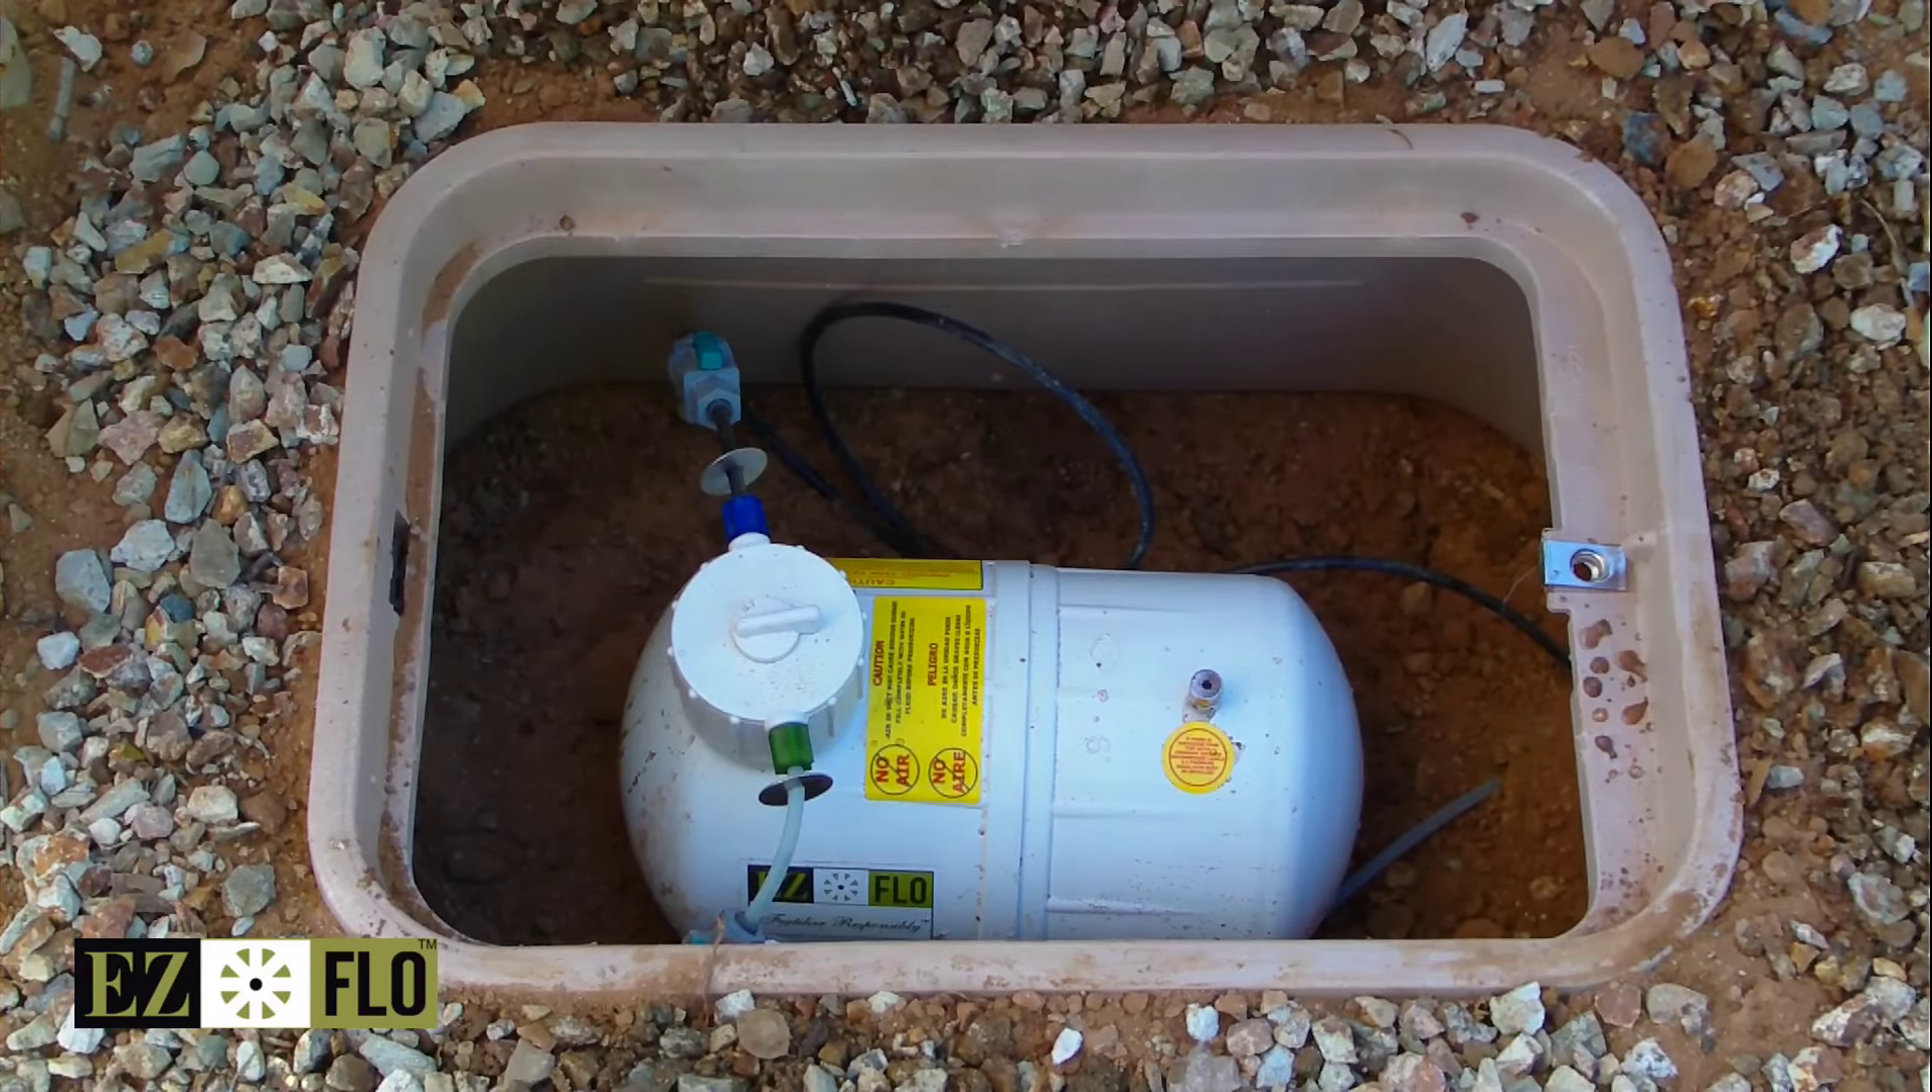Okay, so we've completed the install. It's in its valve box right now.